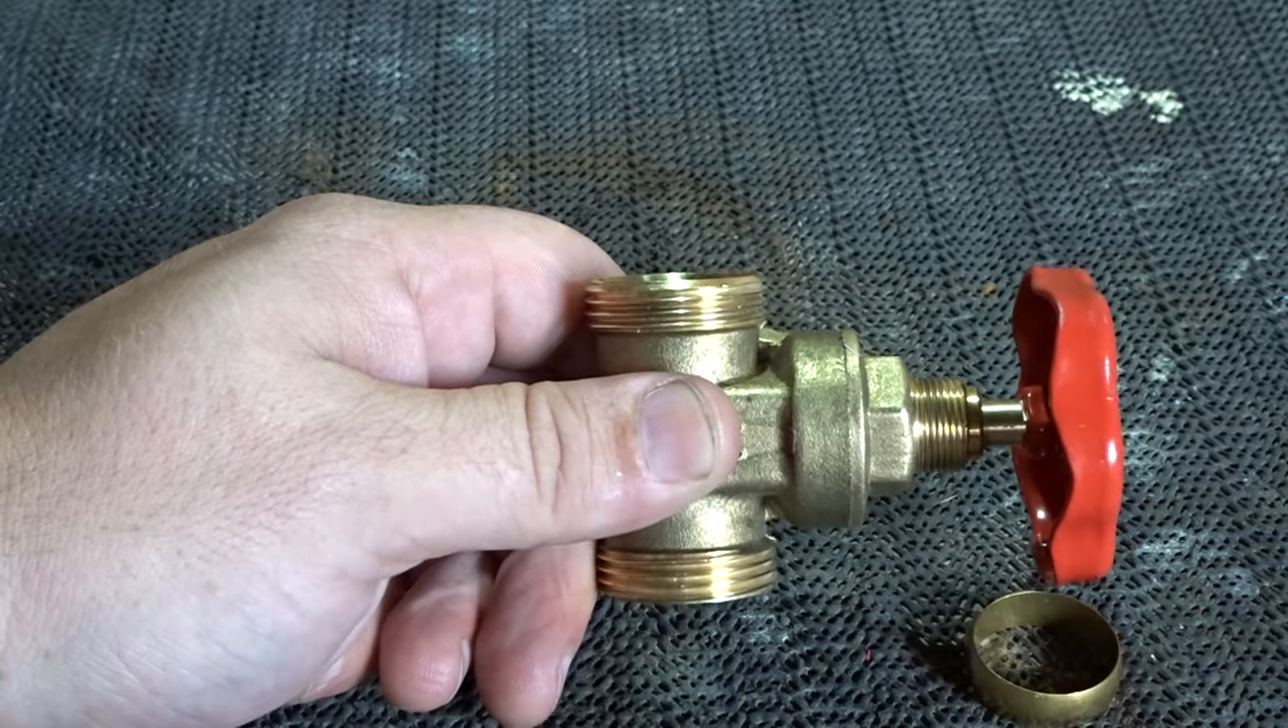So that now is our gate valve almost assembled.